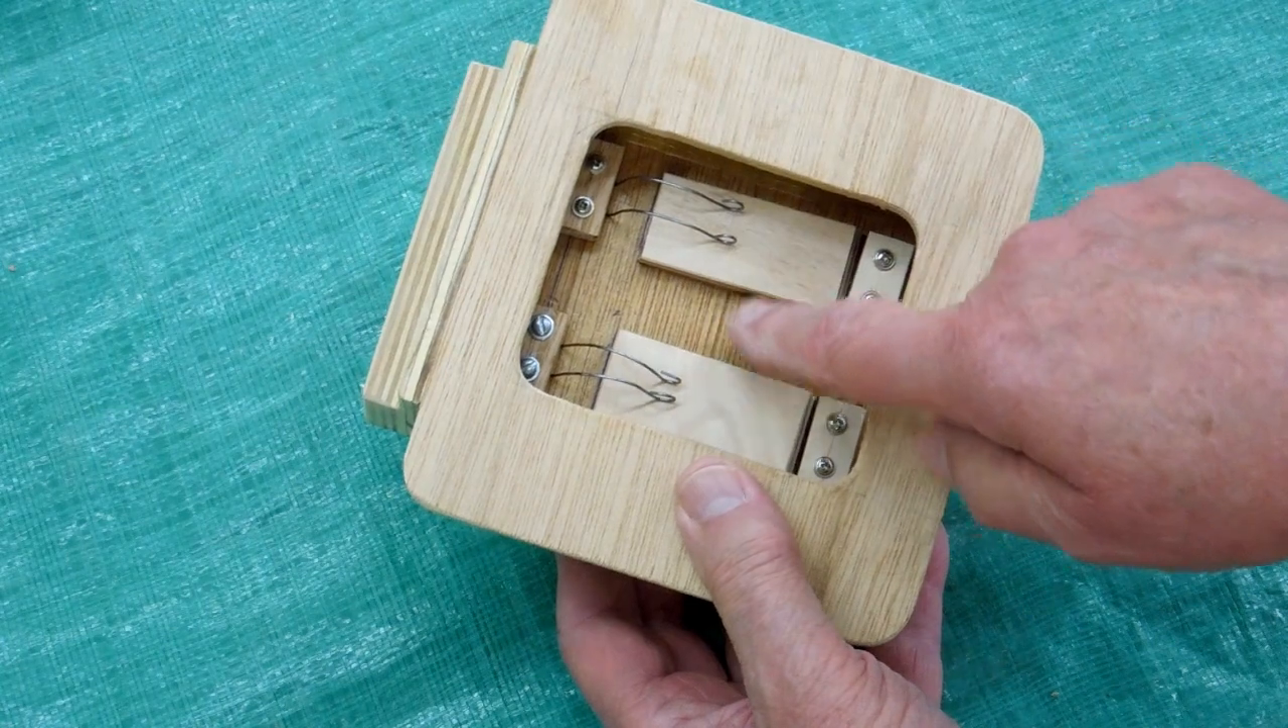I have the flapper valves and the closing springs installed. These springs are enough to keep those sealed.